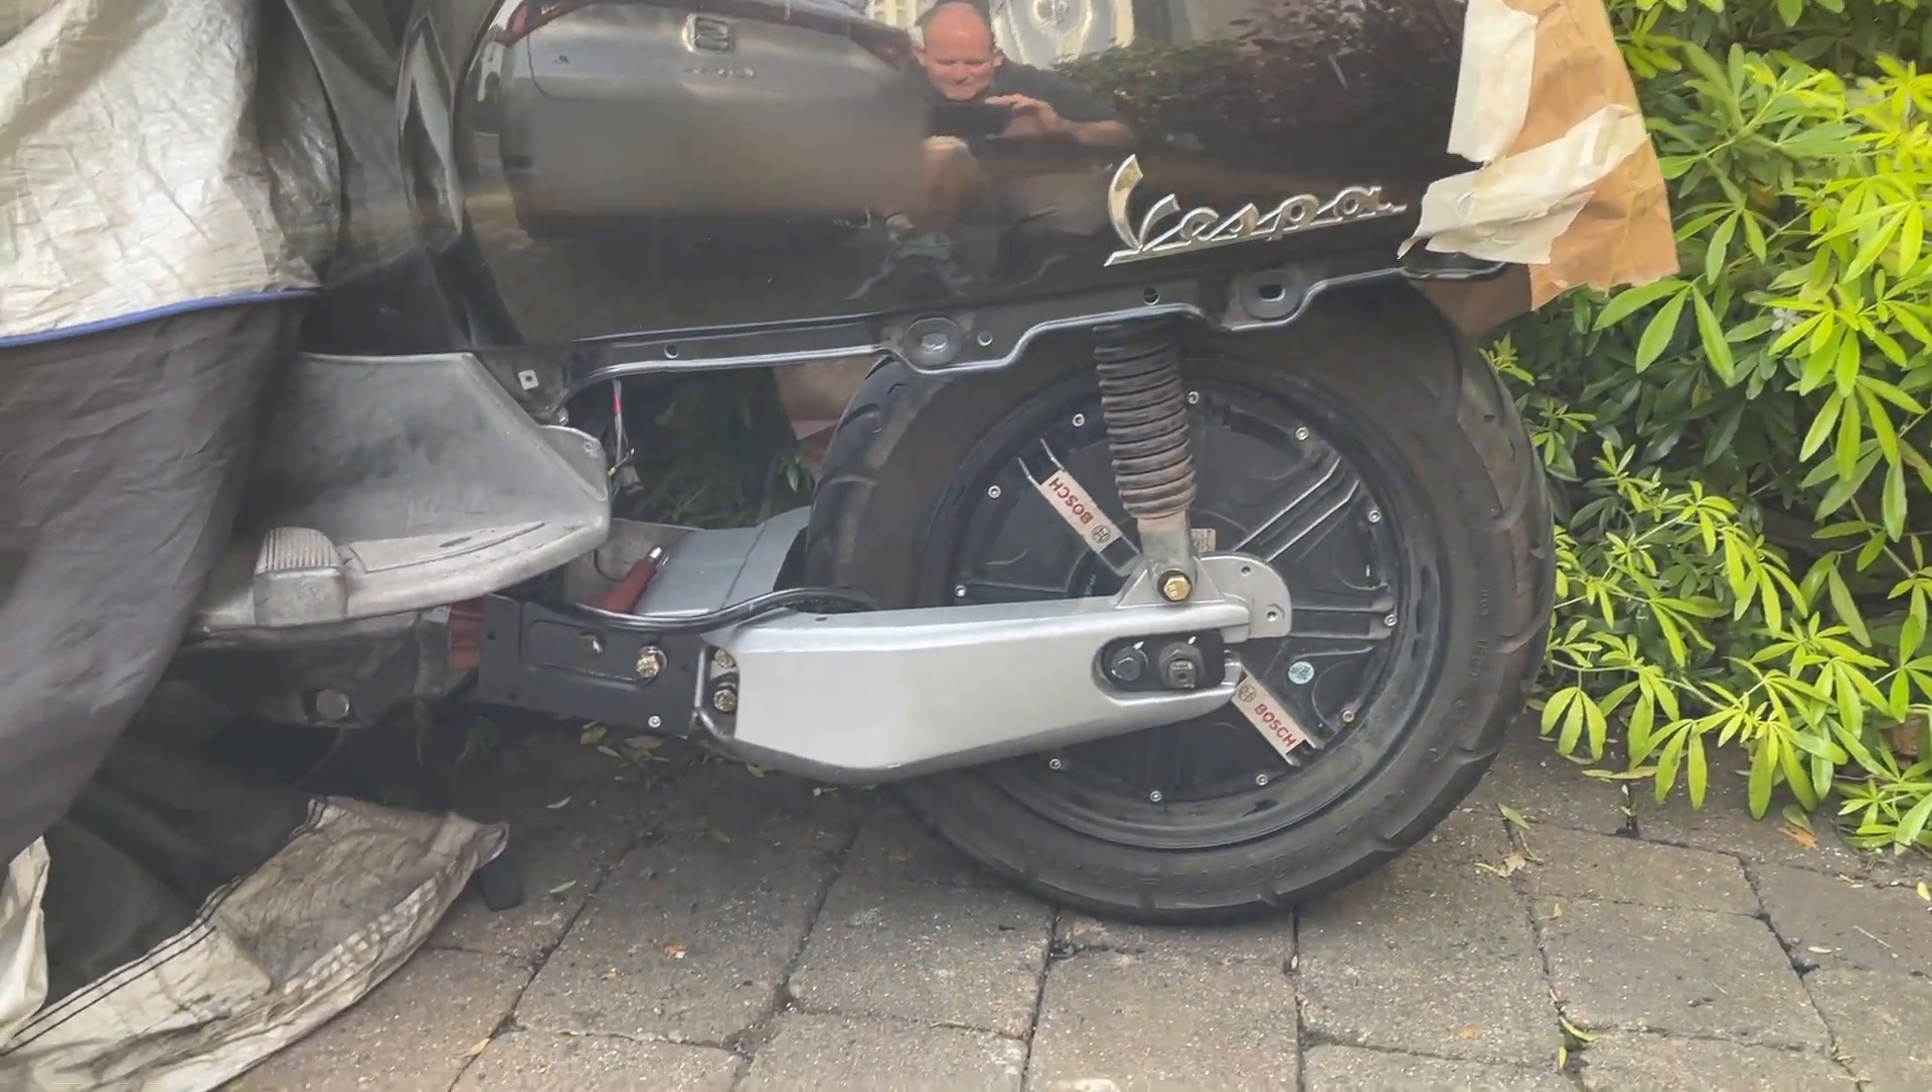You can see I've got a bolt temporarily through the shock mount the shock itself so that lines up well.